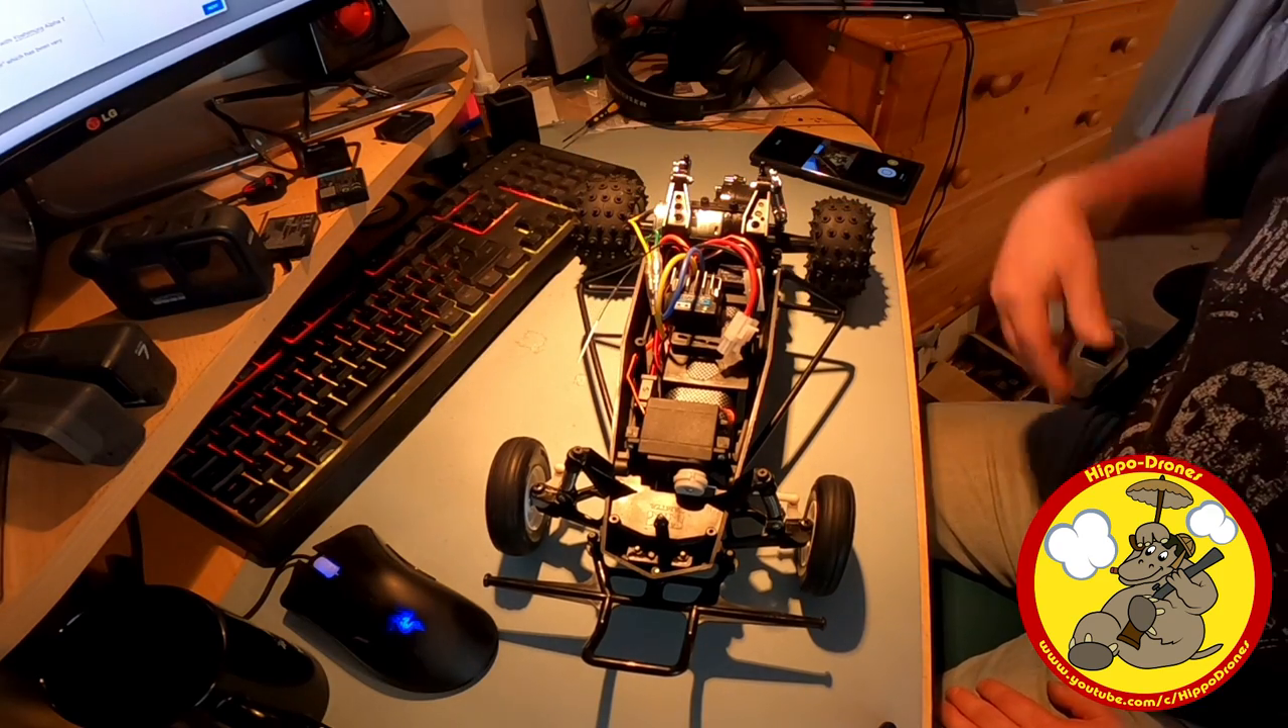In the last episode we got the chassis complete, all the steering, the suspension, all the electrics is all together now and it's all pretty much ready to go.